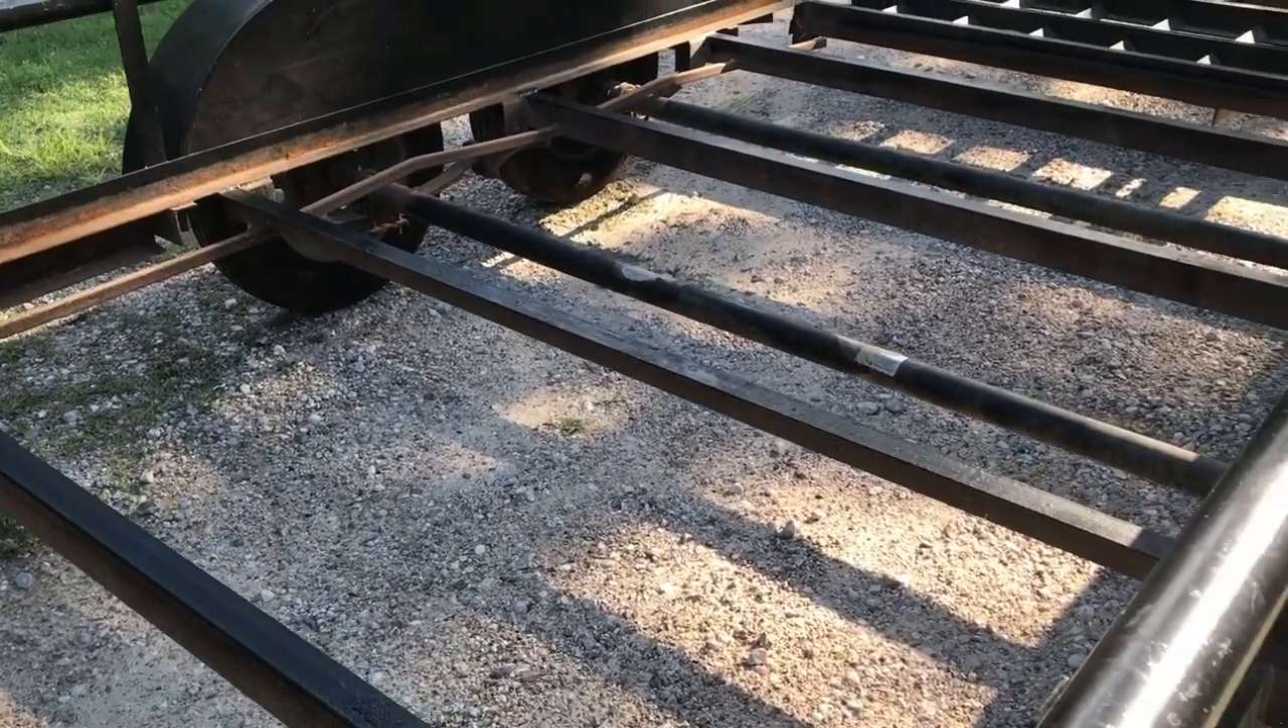My father-in-law got all the old deck boards ripped off, literally ripped off, because a lot of the screws would twist off.